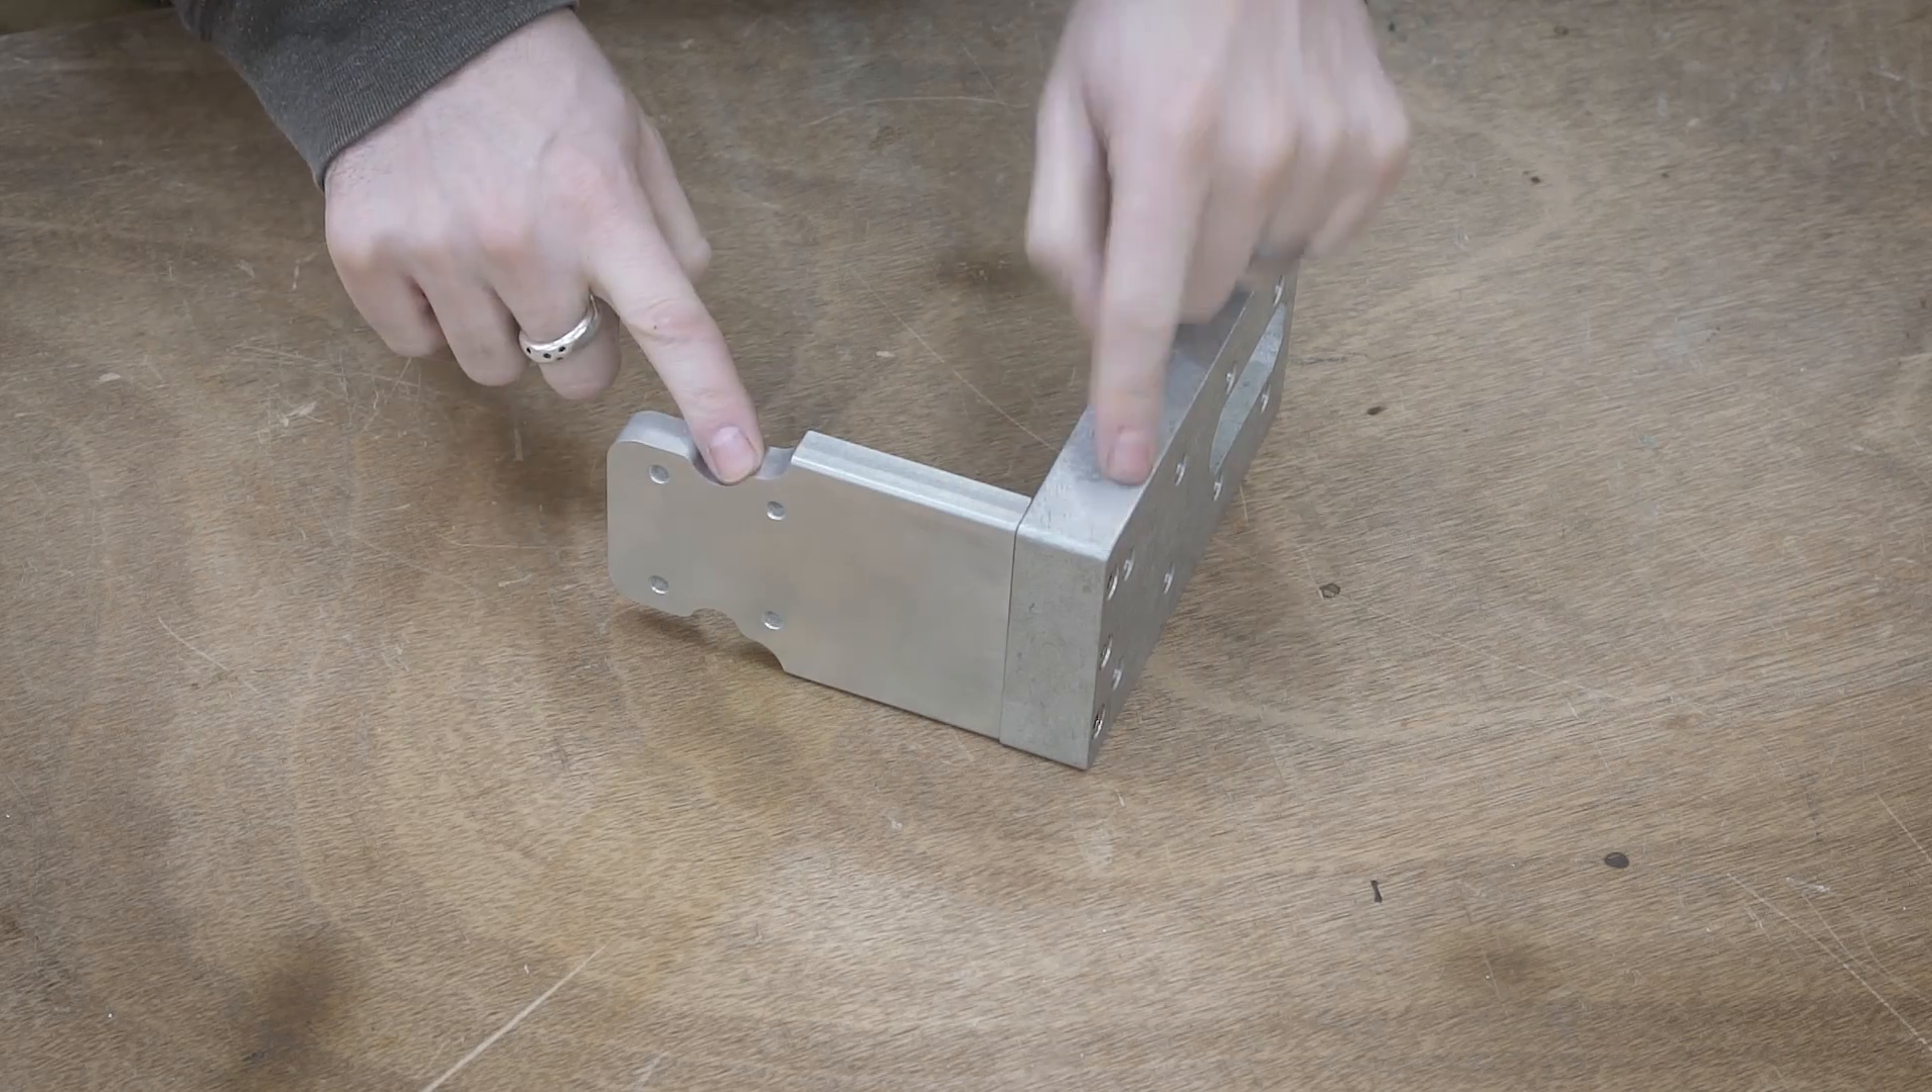And here is the finished bracket attached to the end plate.